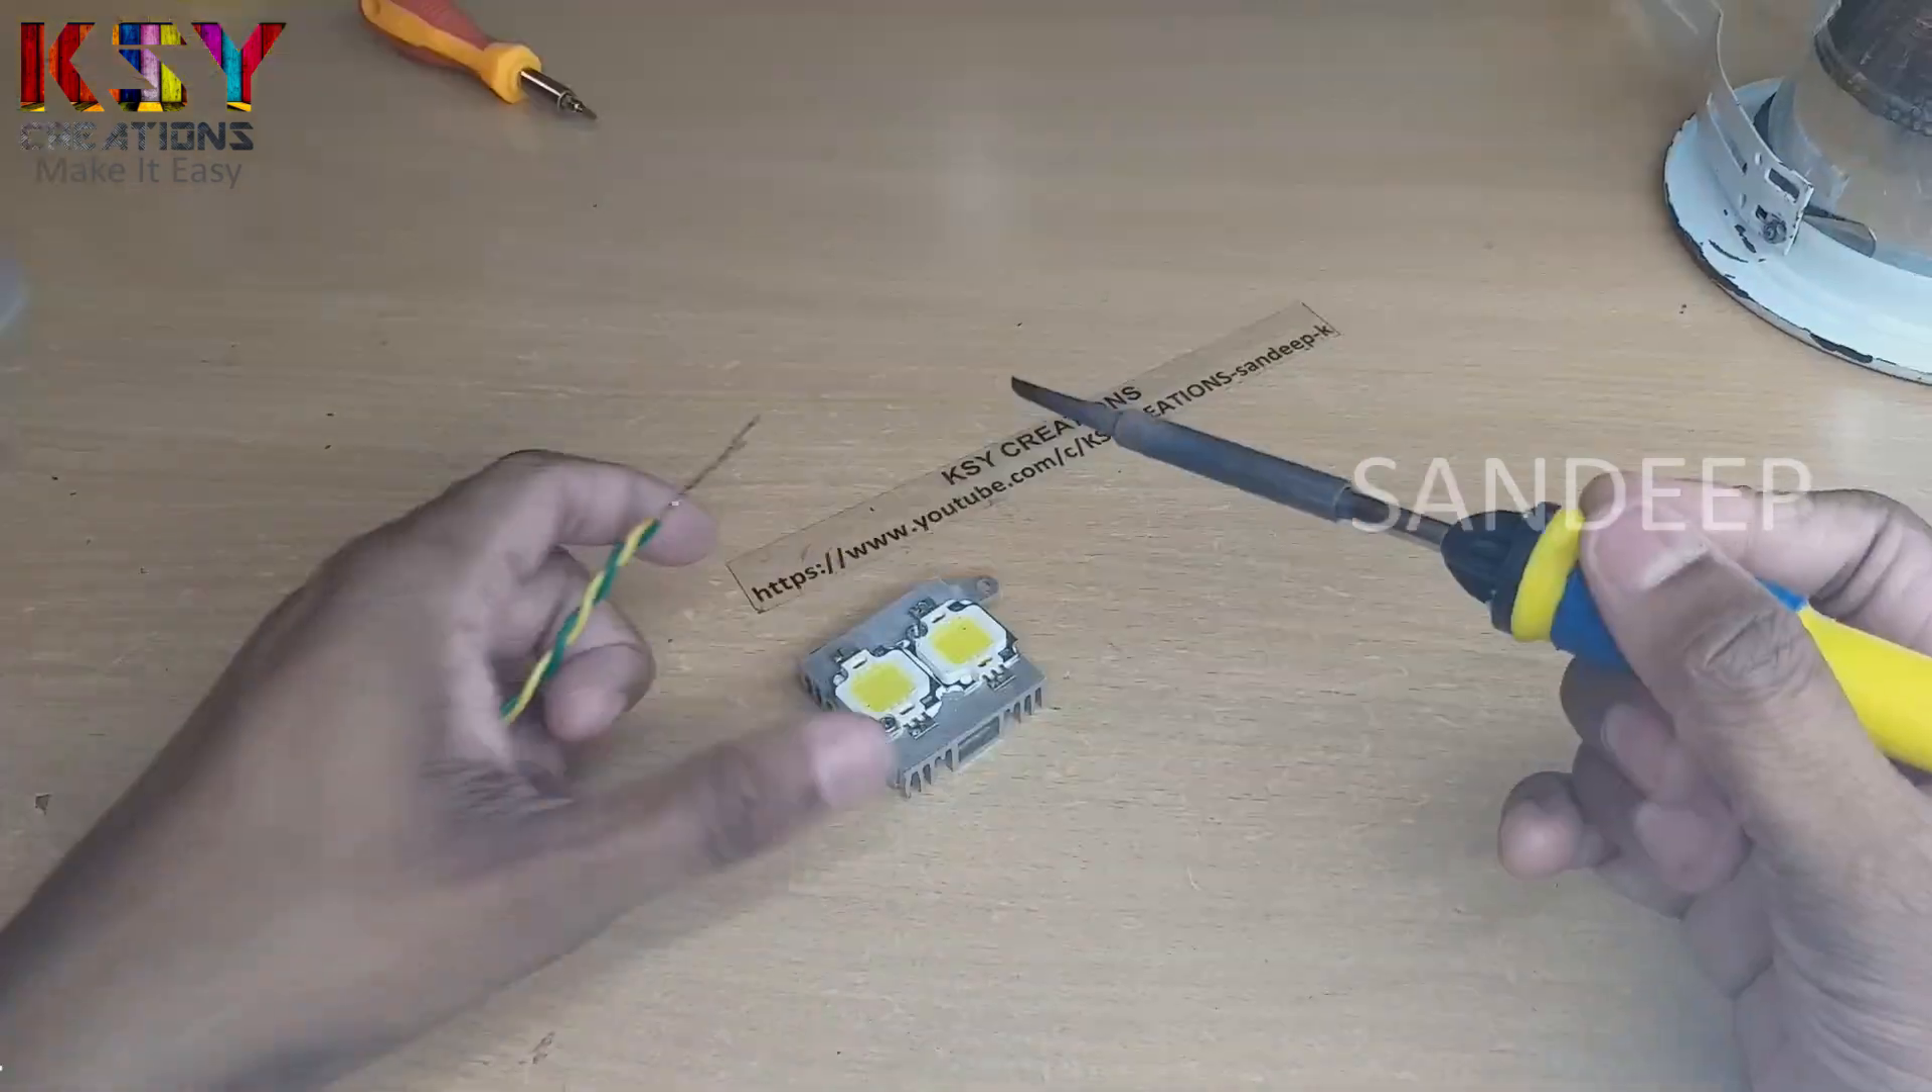In this way I have fixed these LEDs on to this heat sink.